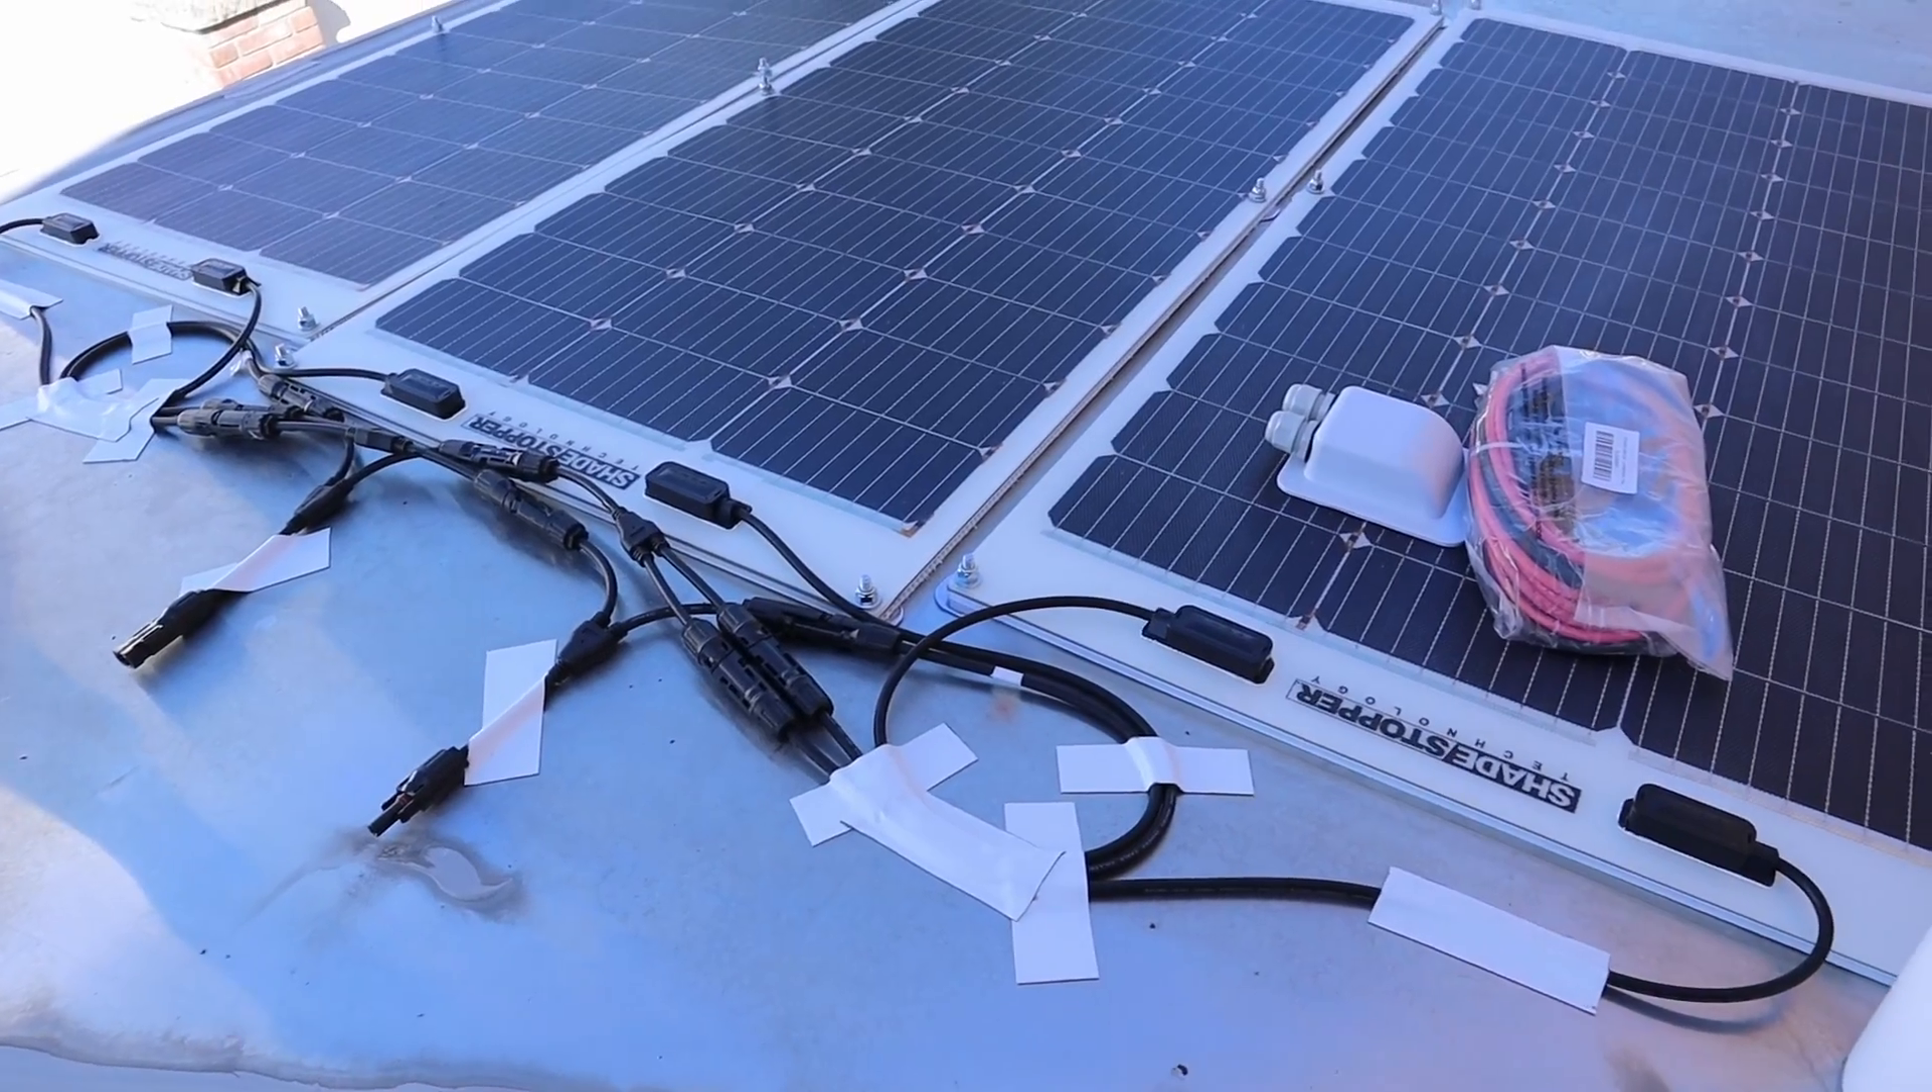I have all the solar panels now wired together and the cables are organized so this is a parallel wiring combination.